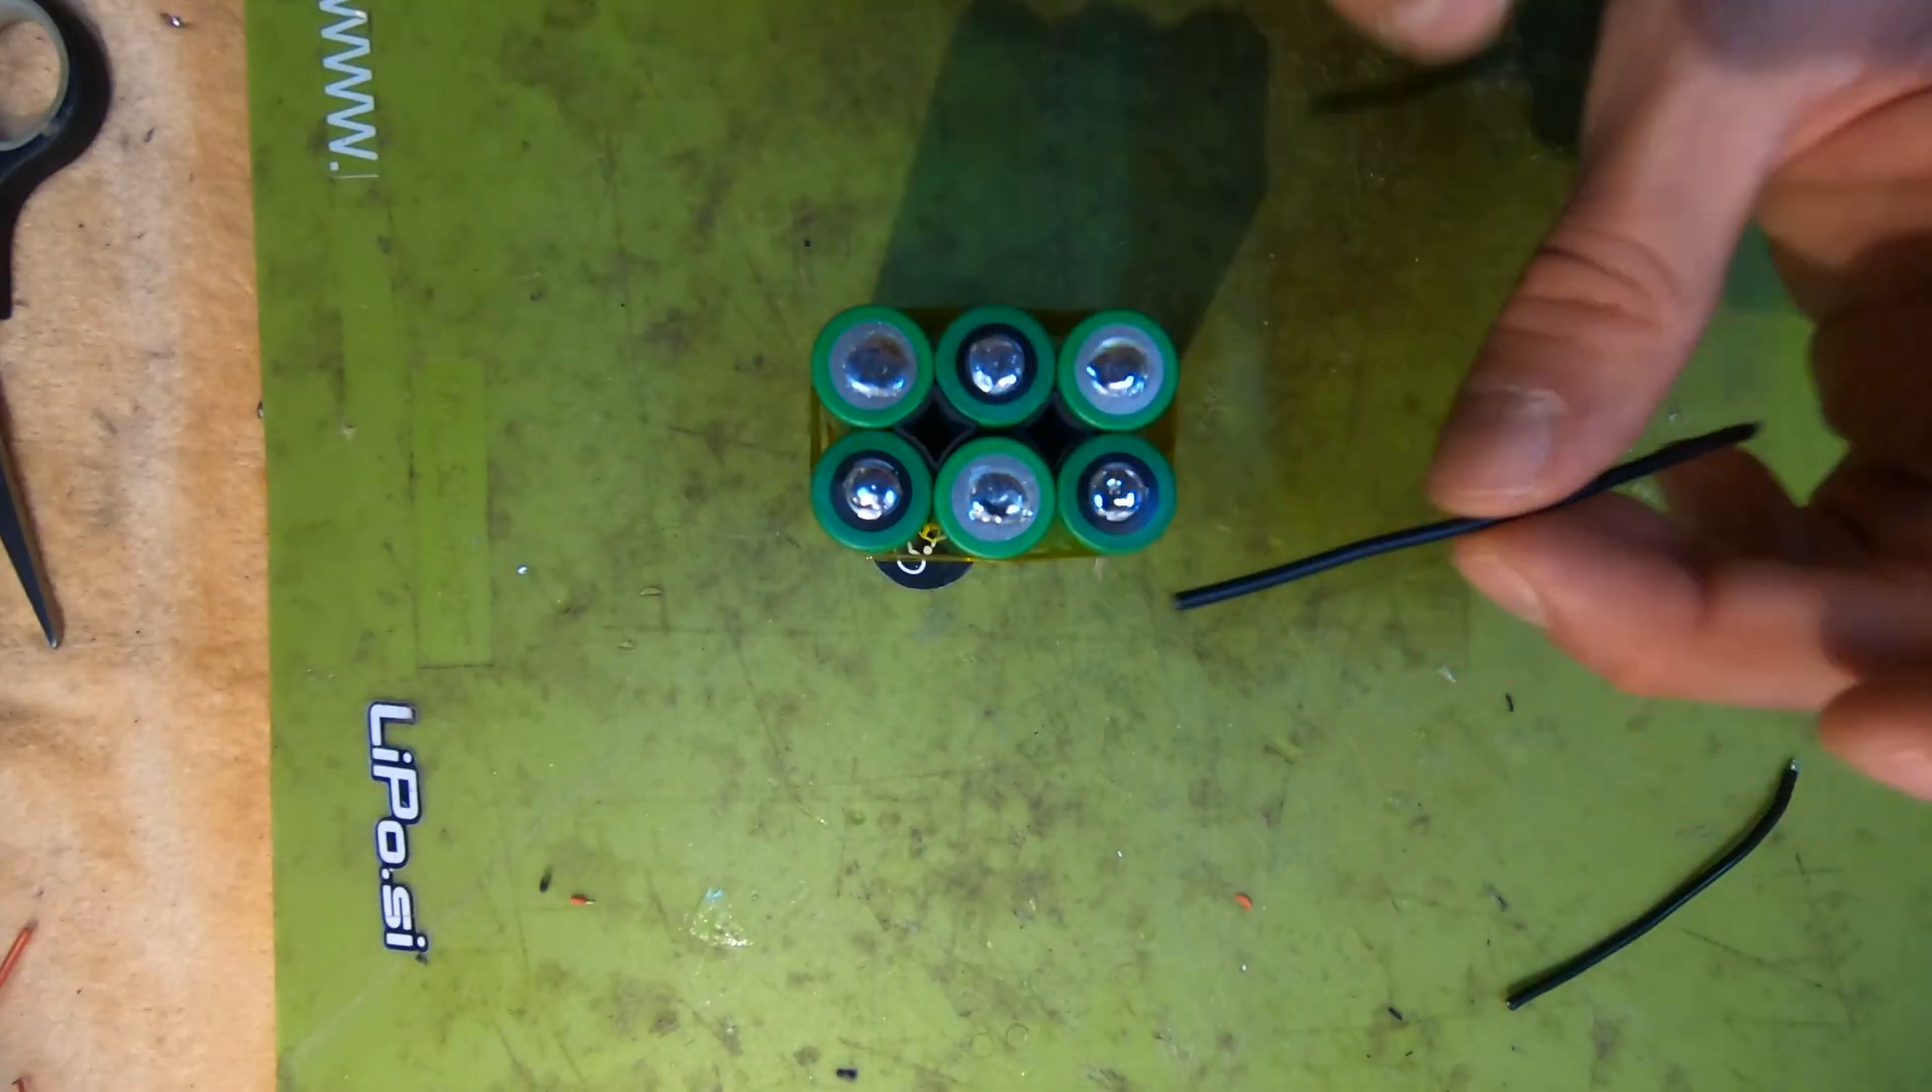So we have the flux on, or rather, material on every battery and it's ready to be connected via these little wires in series.